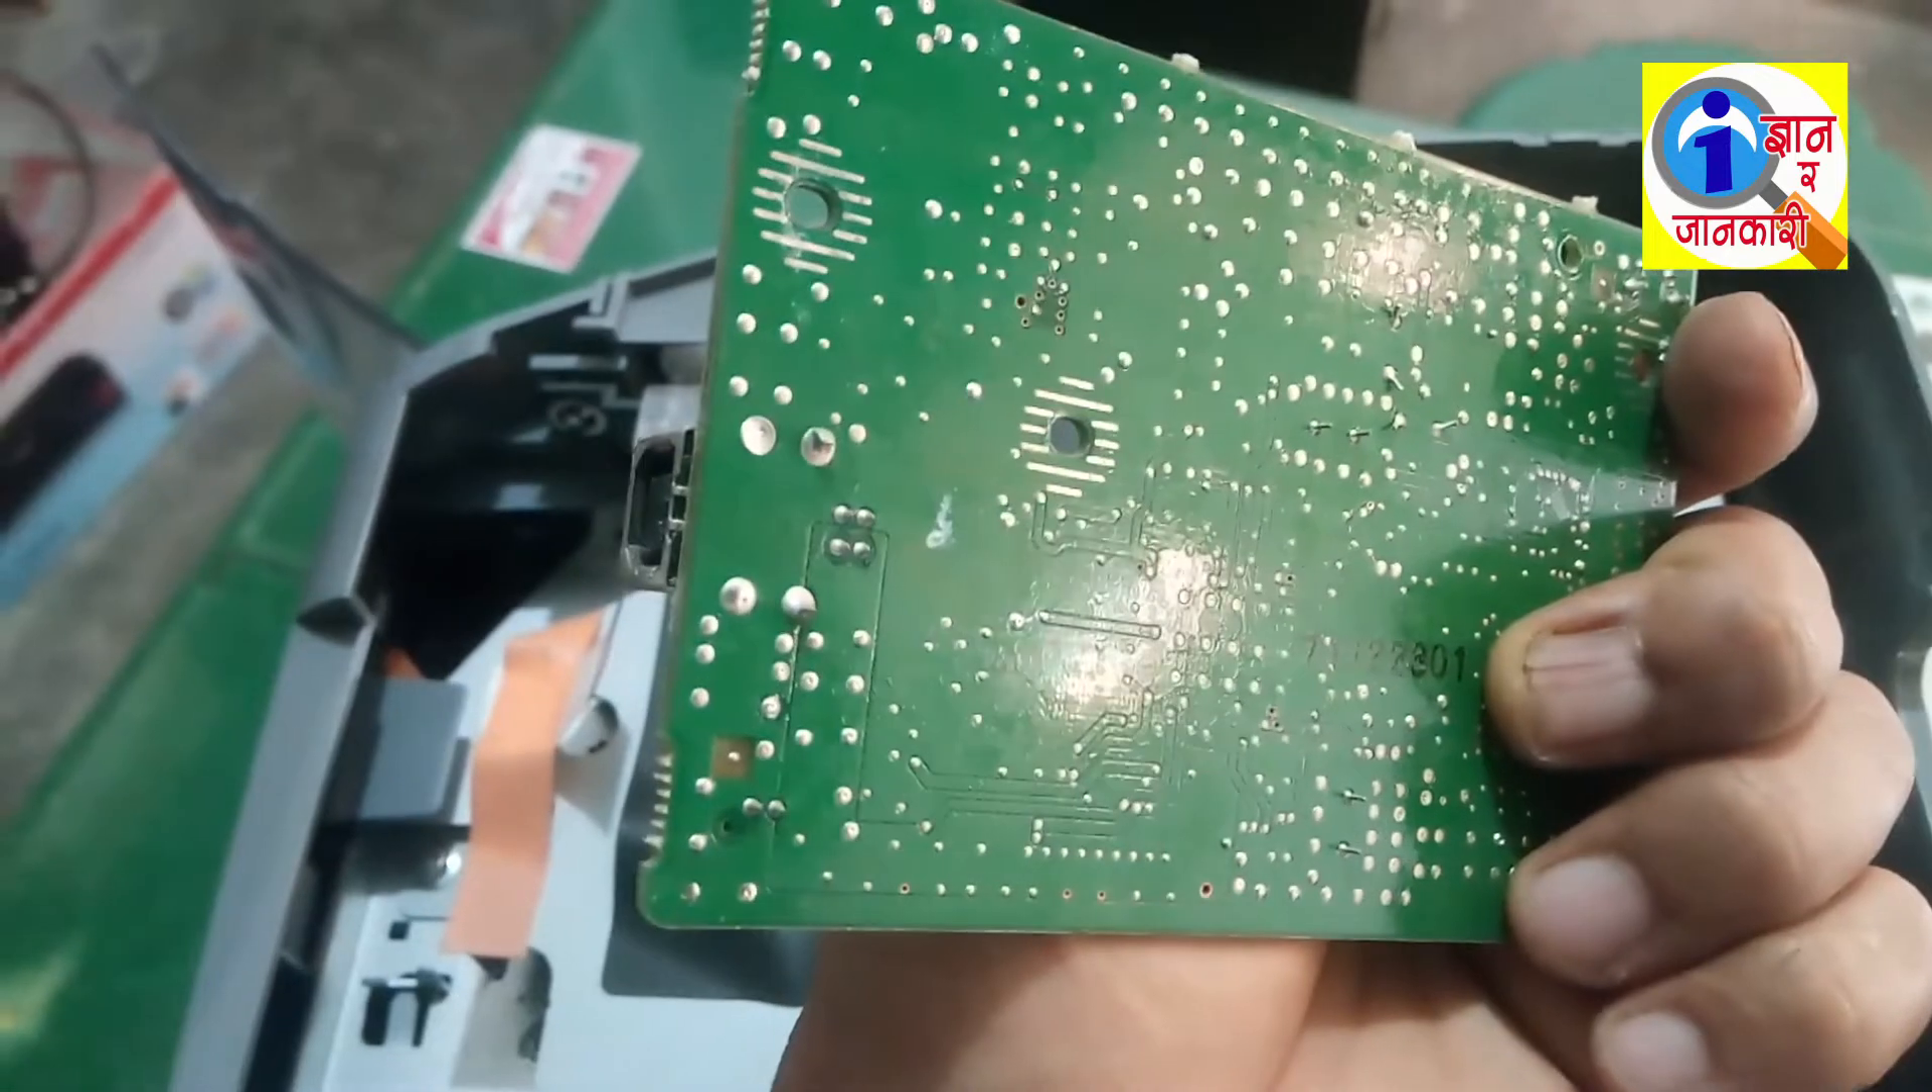Okay our PCB board has been removed and we can see the PCB board here.